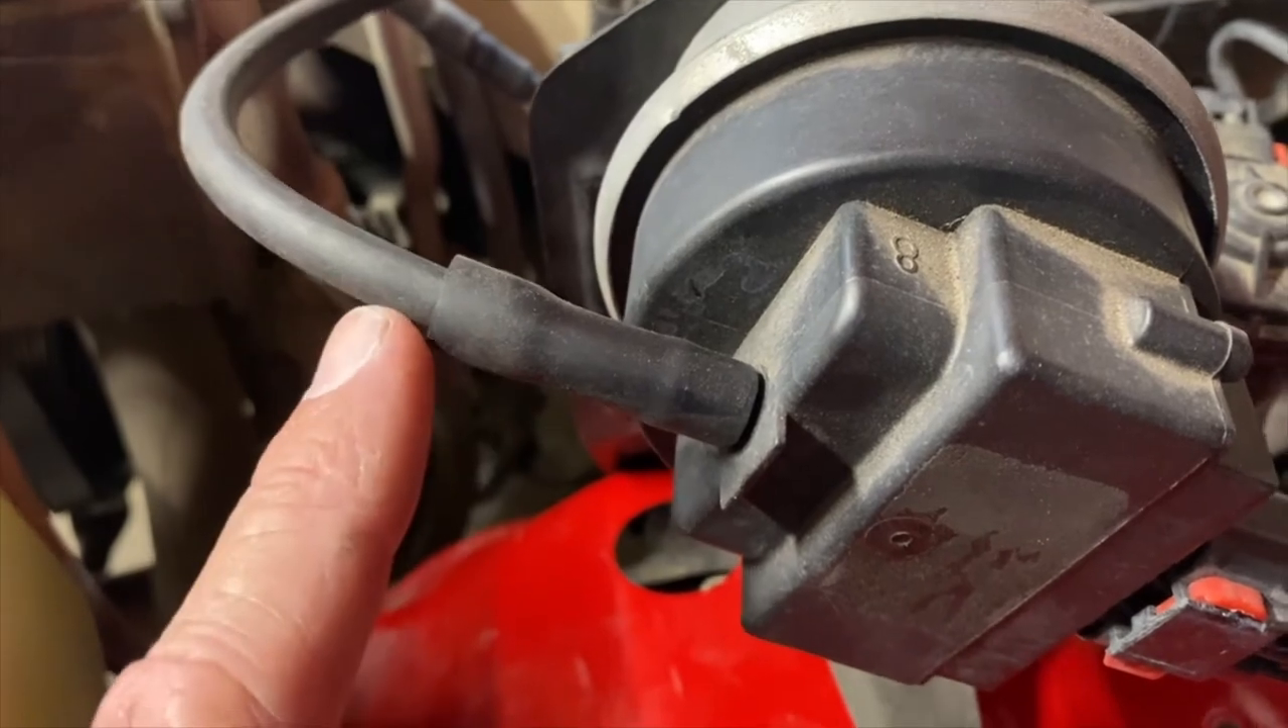And it turns out the small tubing fits right inside the large tubing.